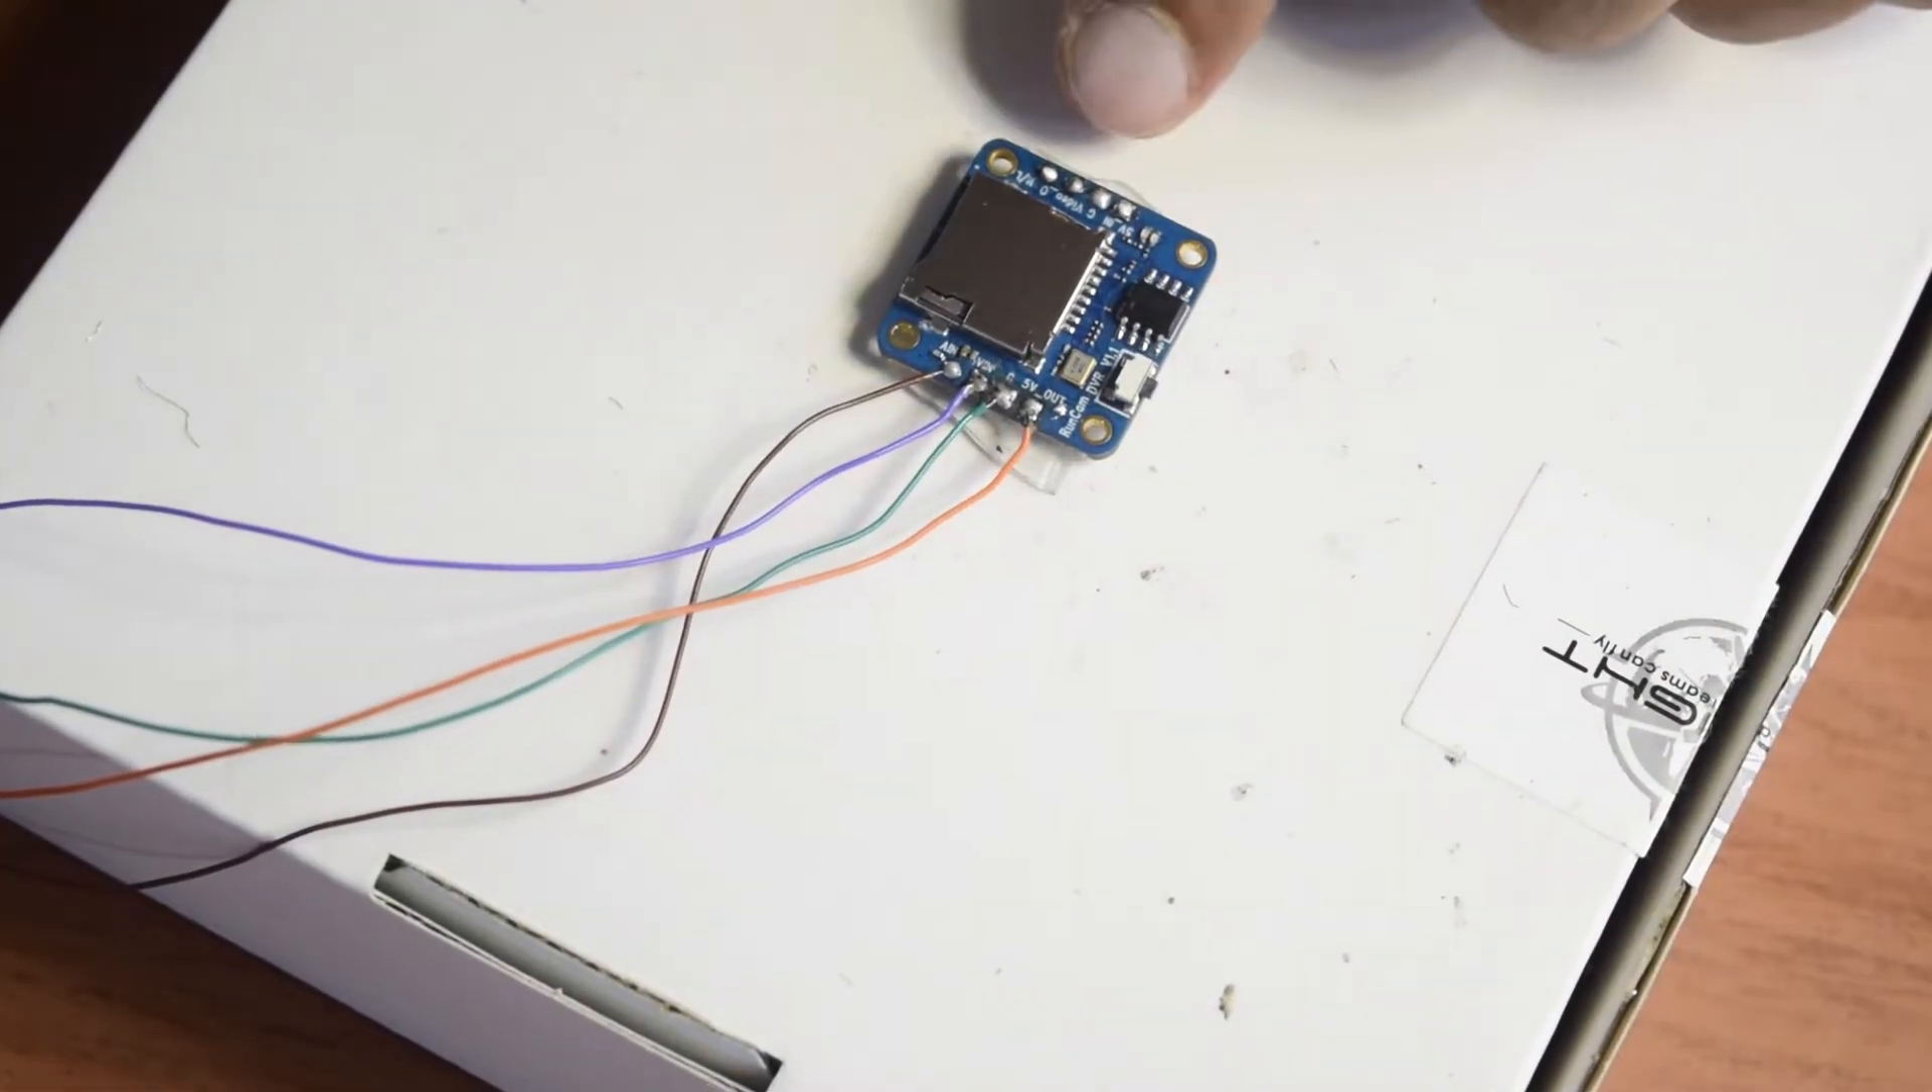So here are the four wires which I have already connected.